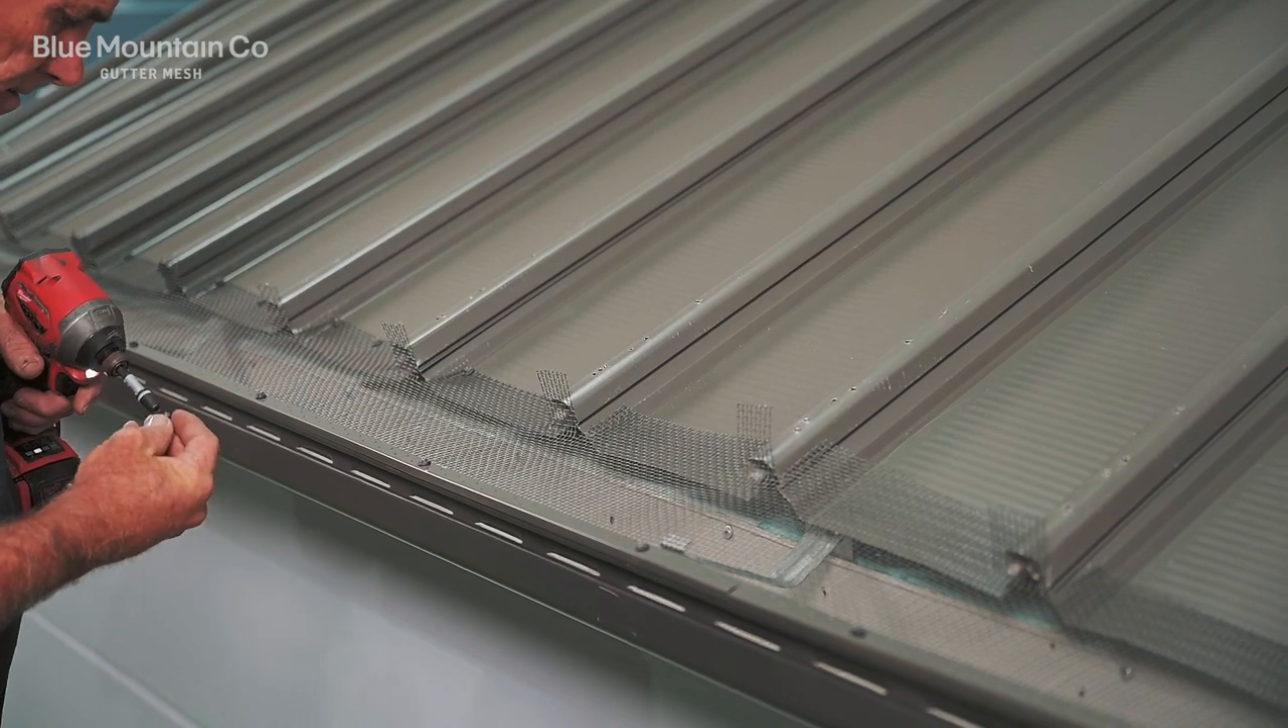You can see how that little notch is covering the end caps of each of the raised rib sections of the roof. You can see there we're going to get really good coverage over those end caps.